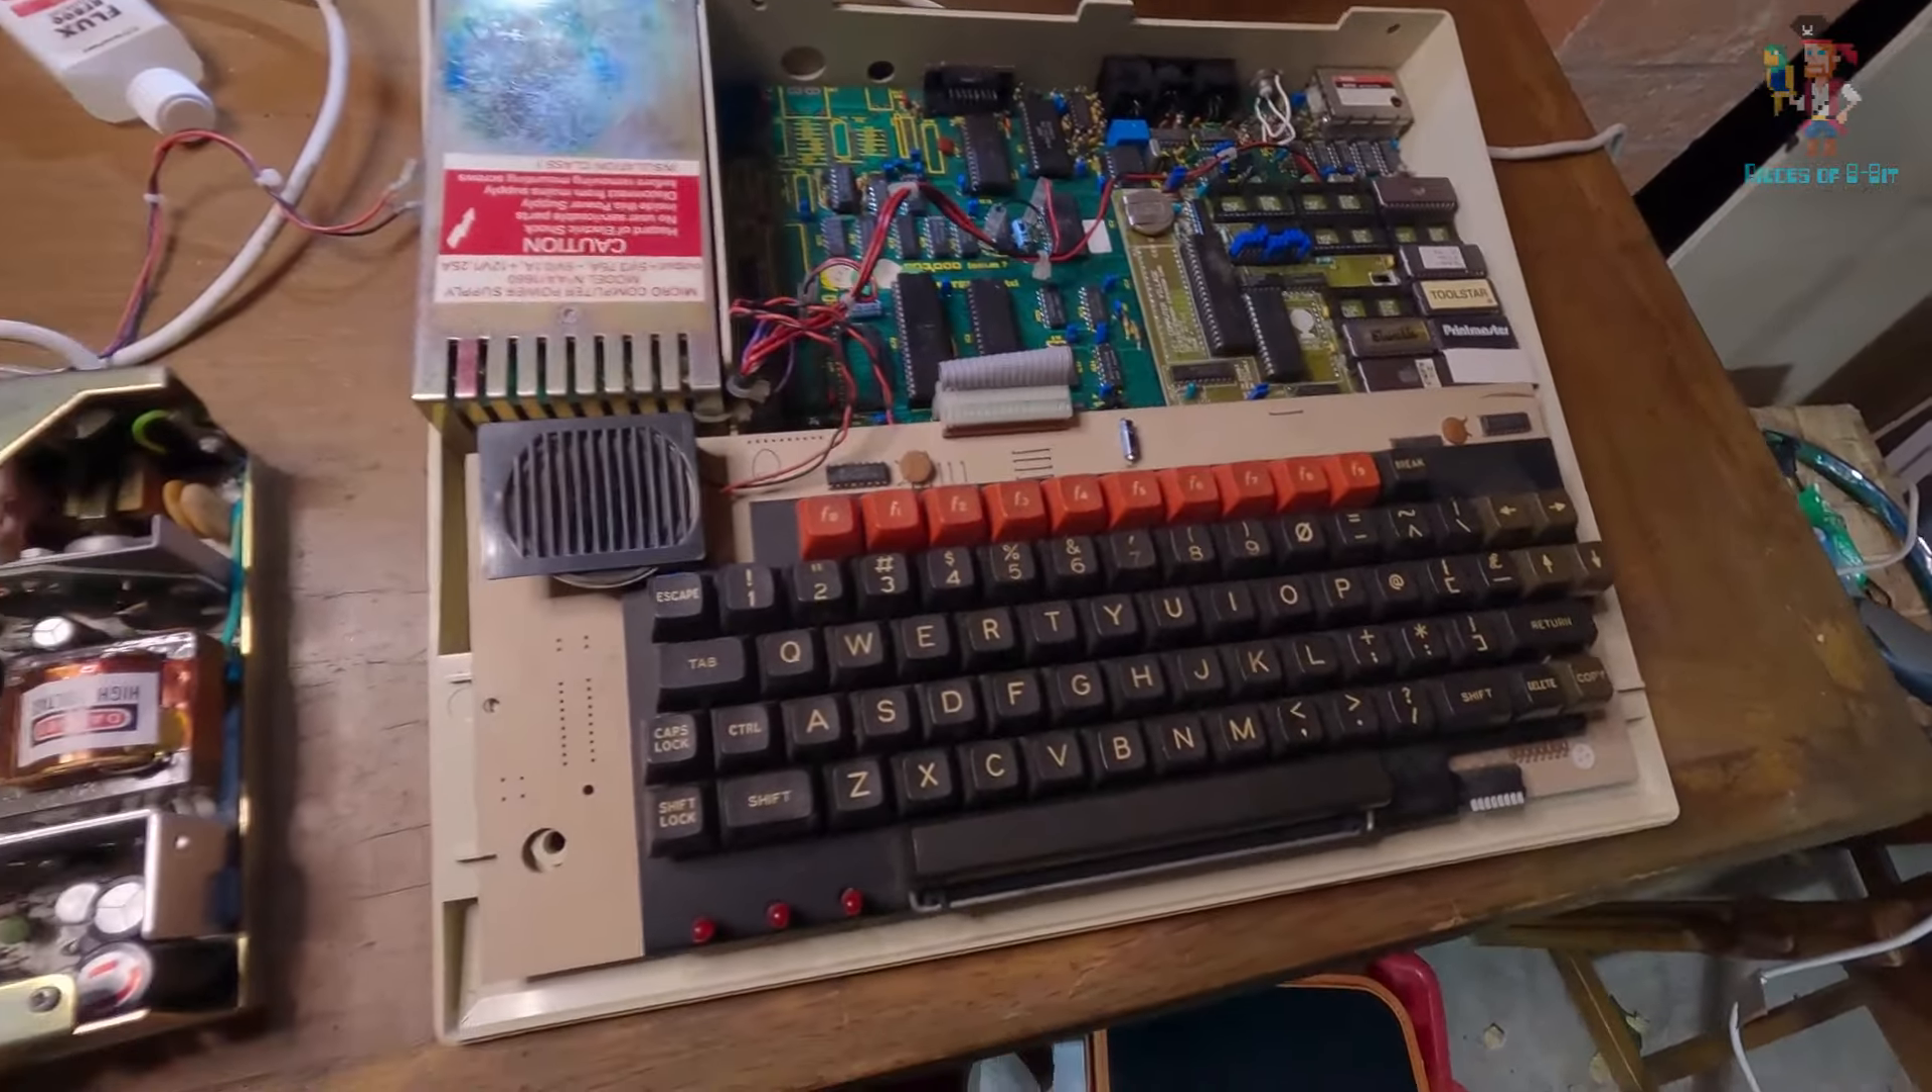So I've taken the lid off this as you can see.